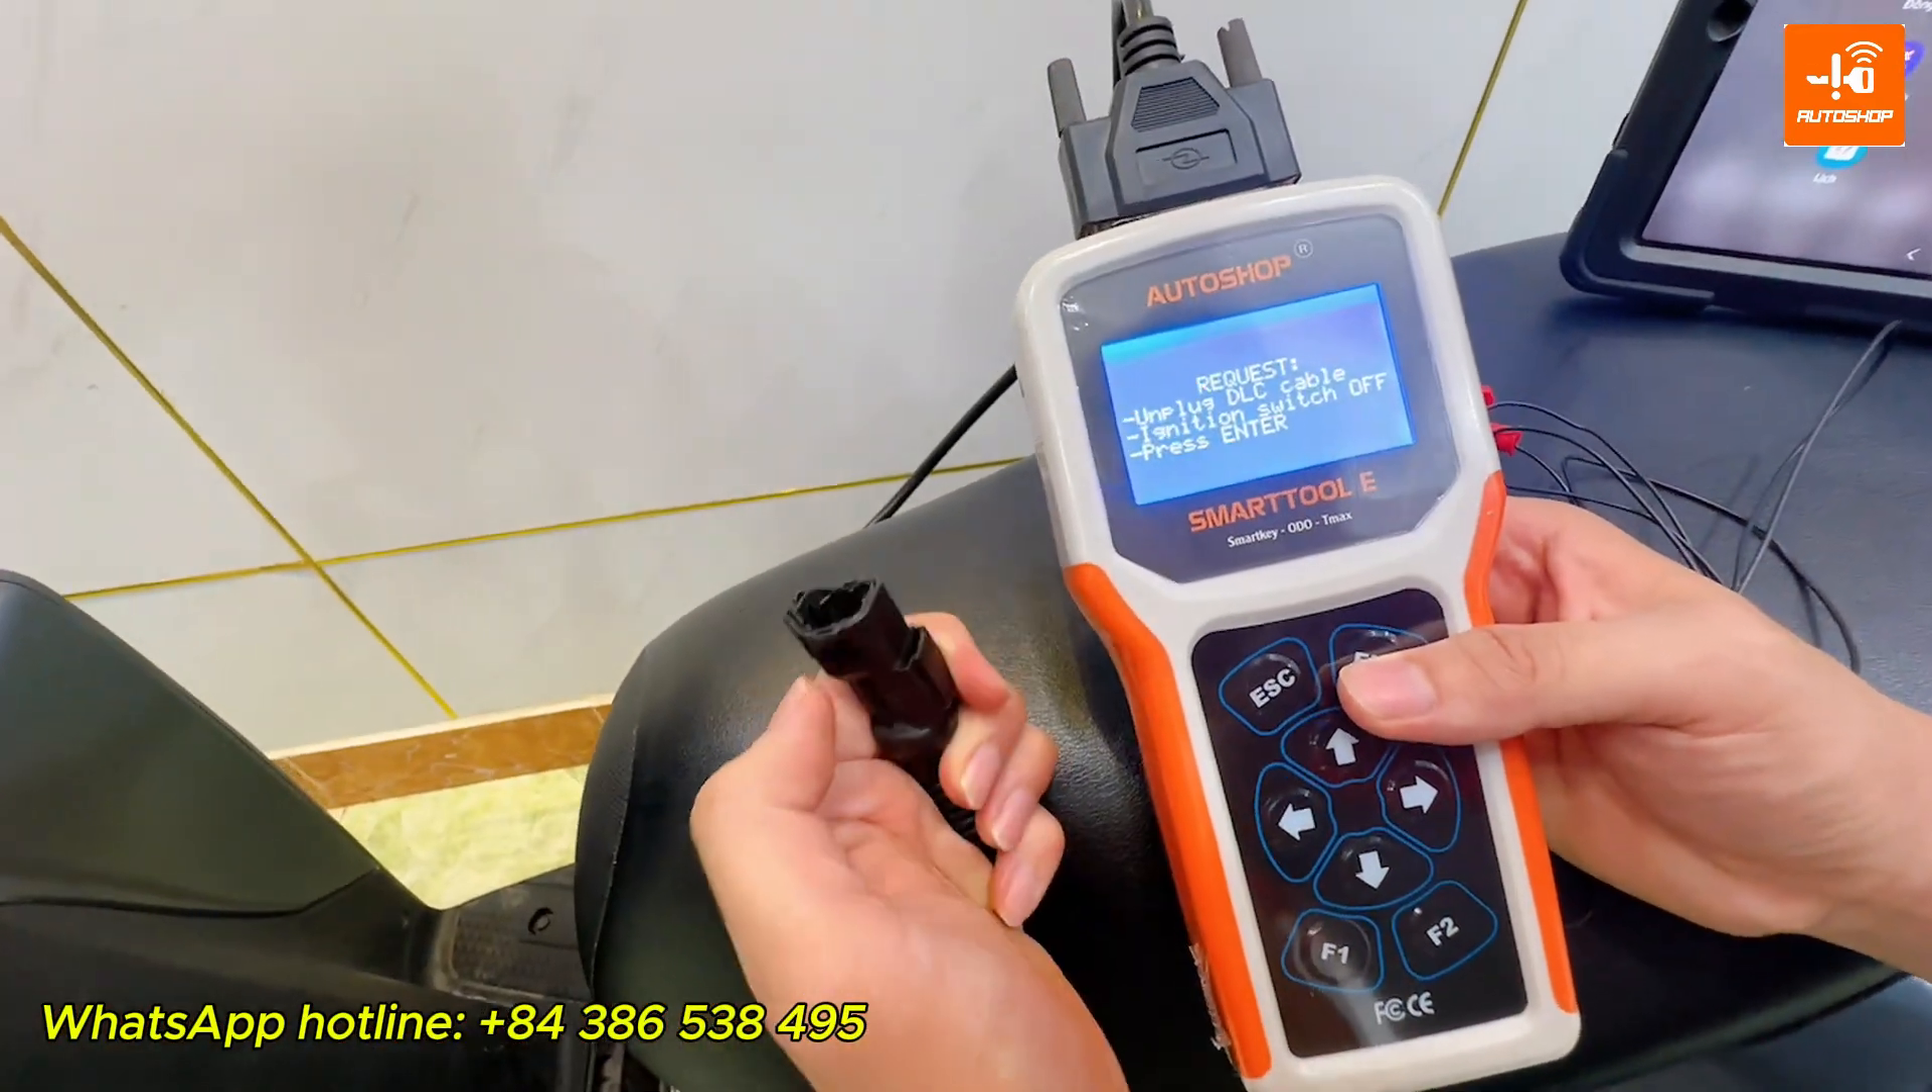I haven't connected the DLC jack yet.